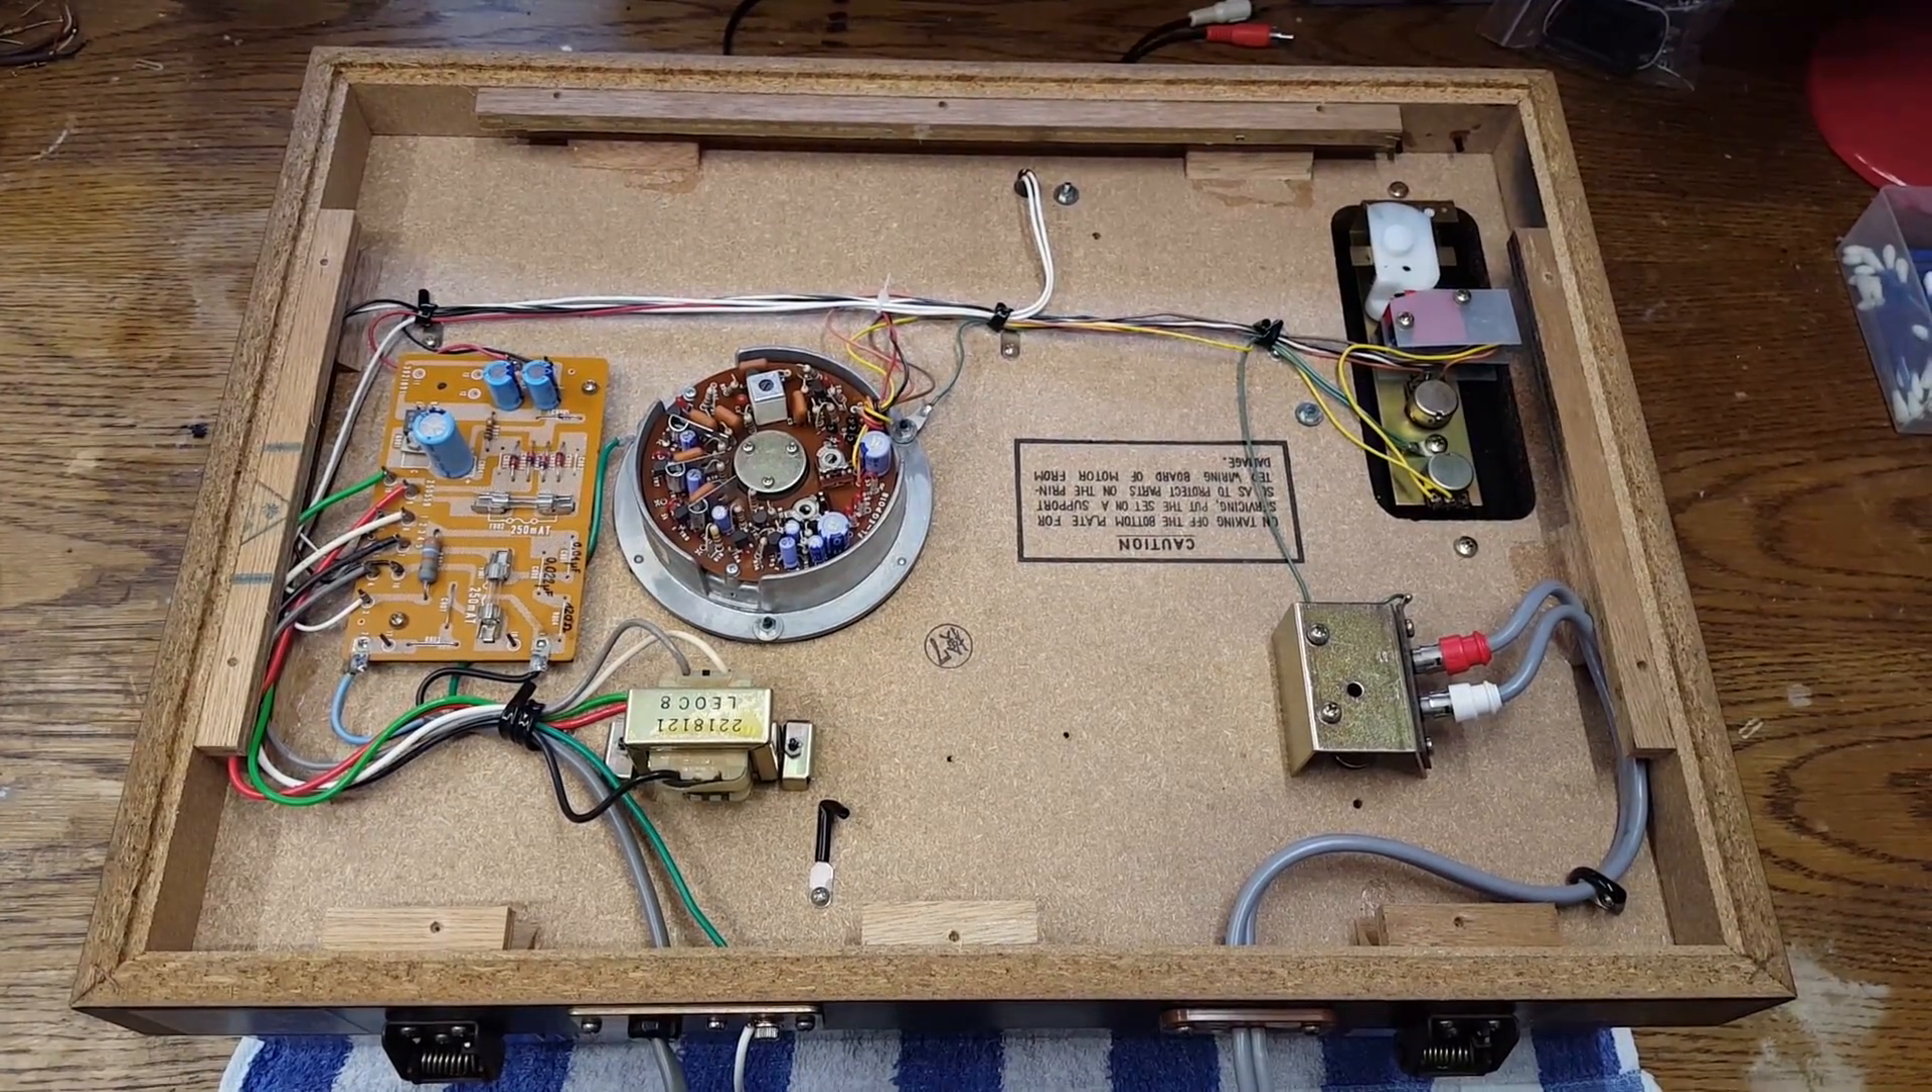The bottom panel has been removed.